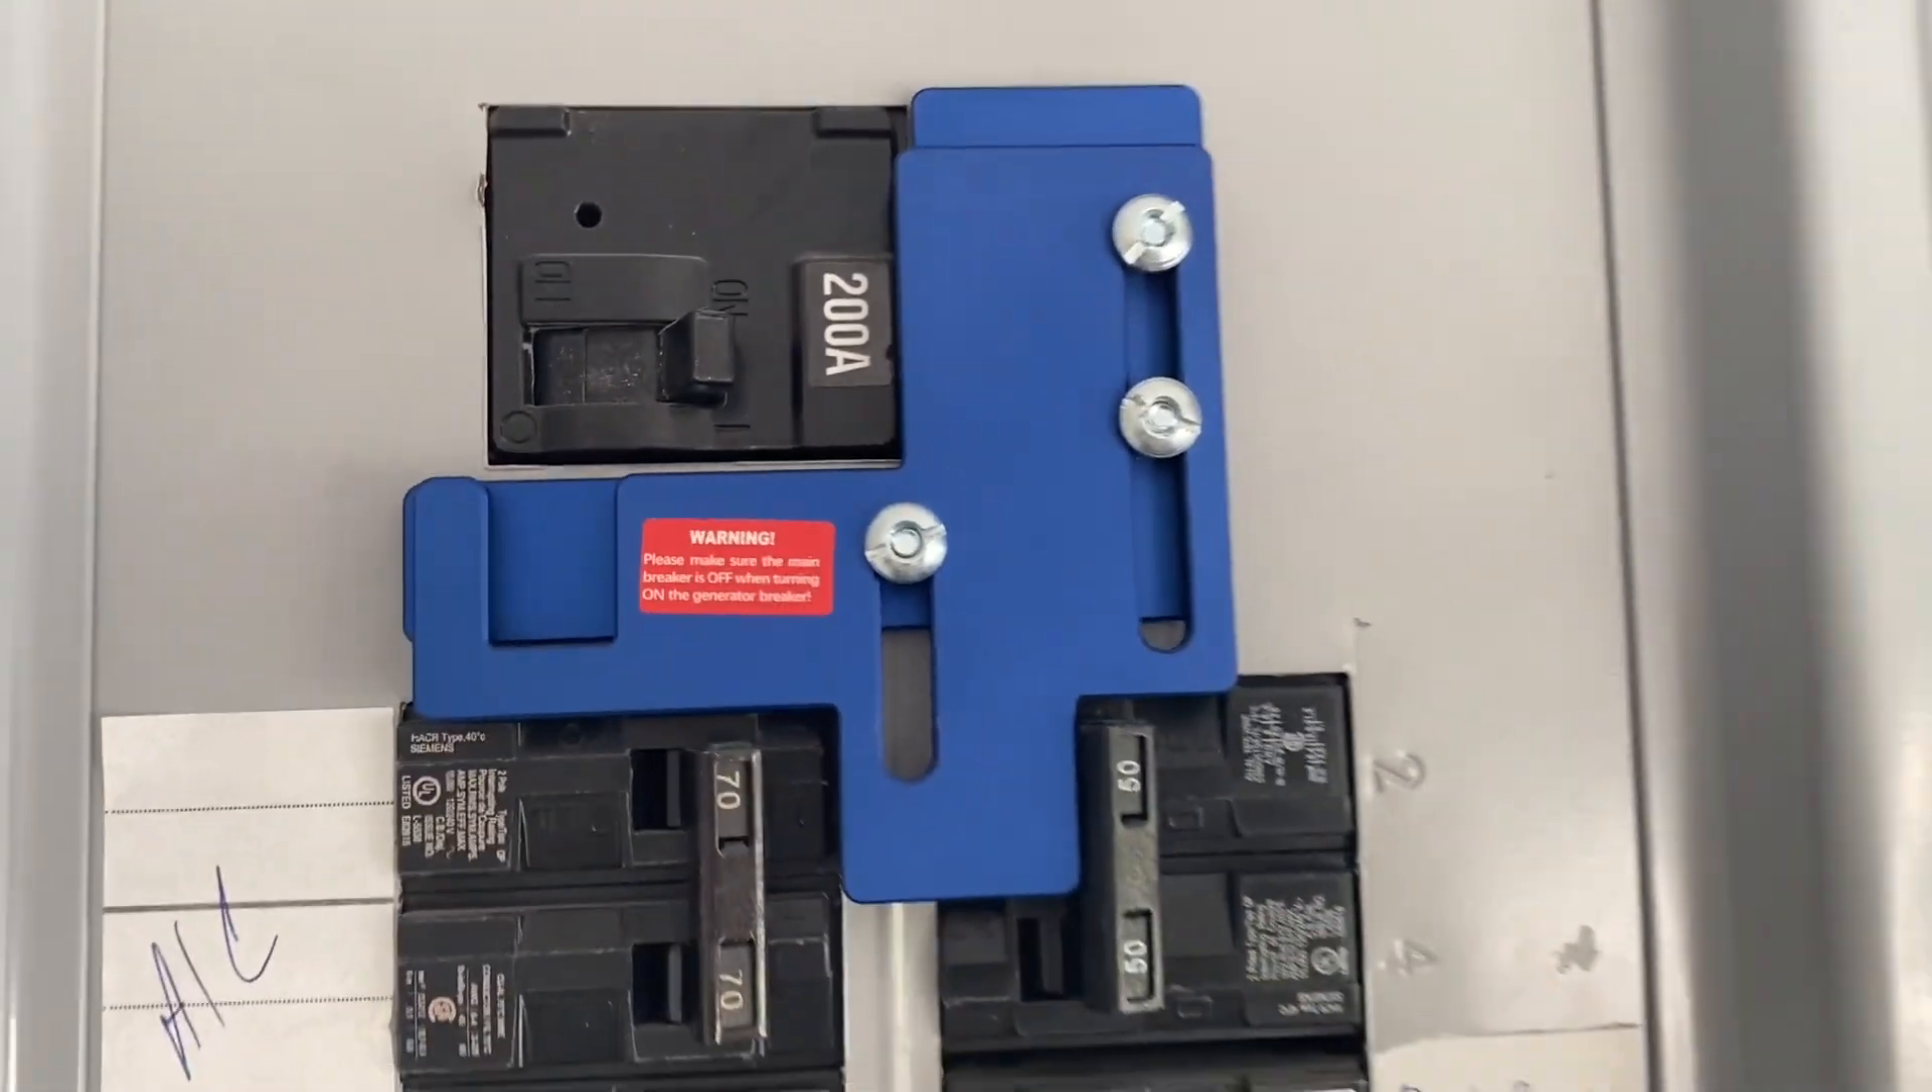I also installed that that warning sticker.